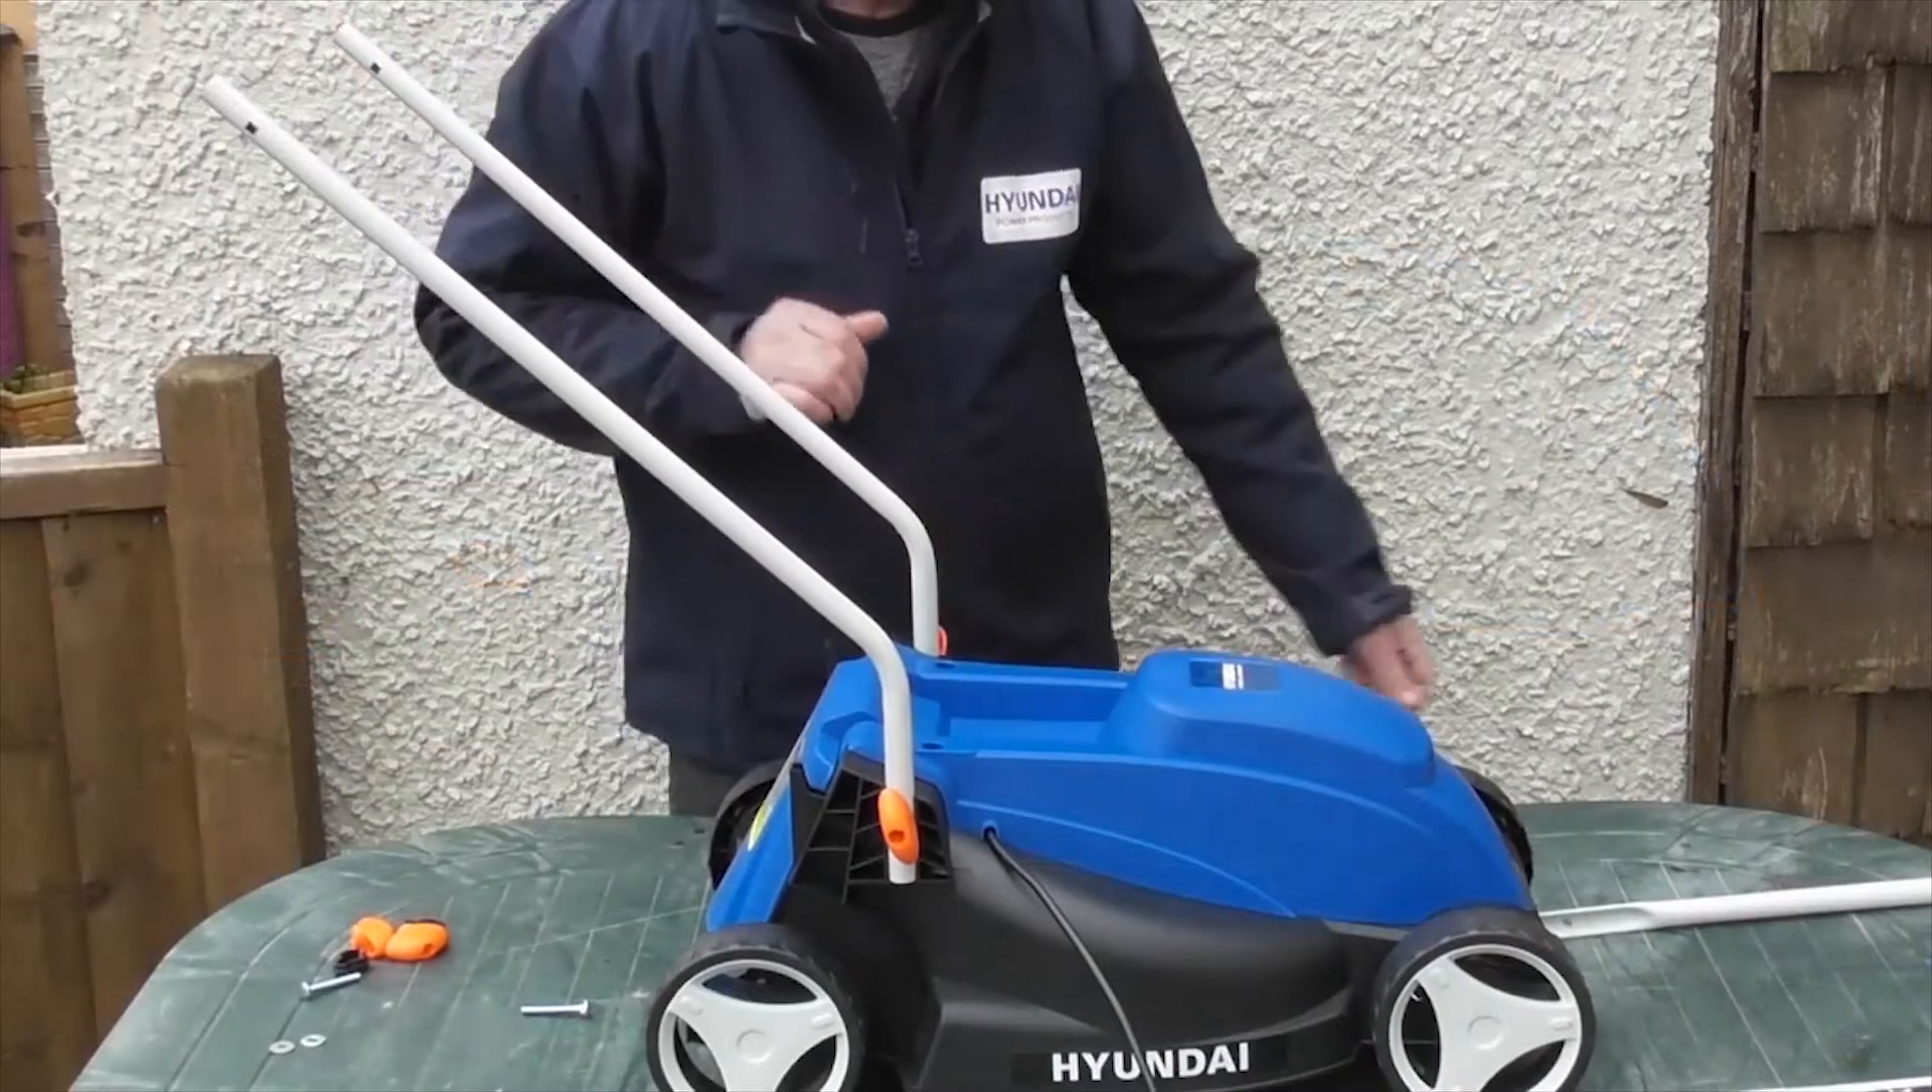Now I'll repeat the operation for the other side. So that's the two lower handles fitted.